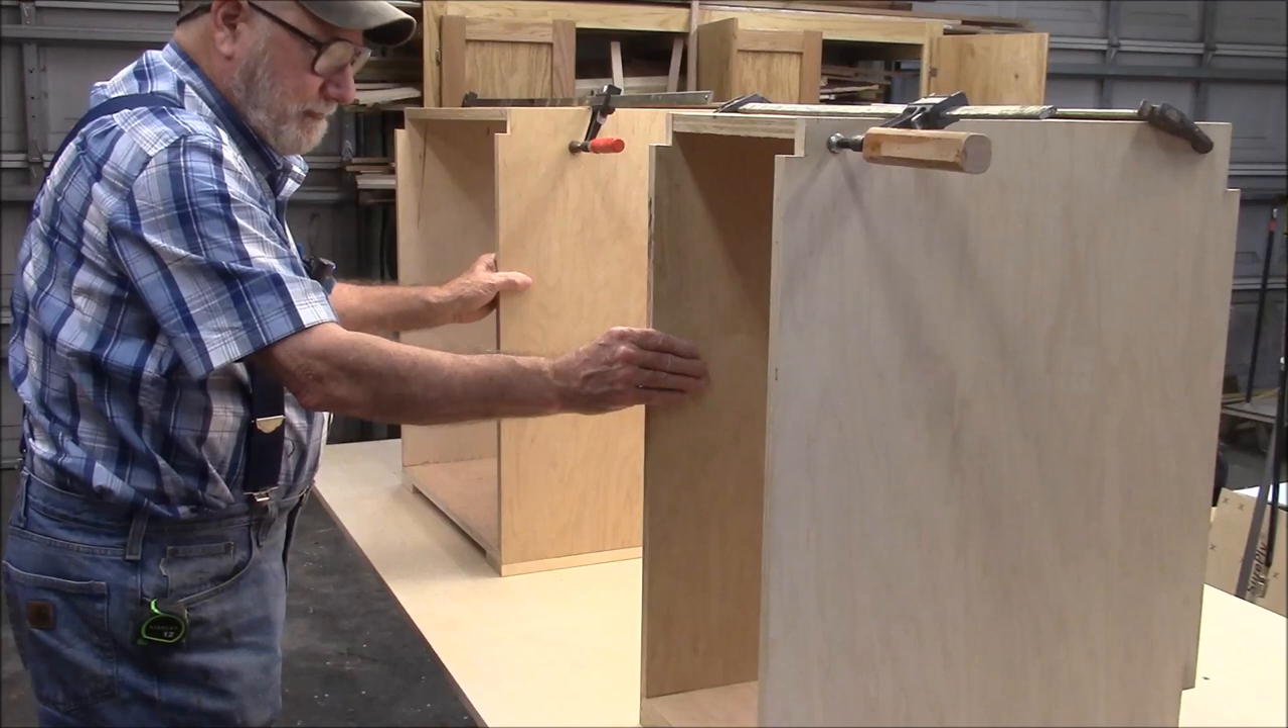I got the two two boxes glued up and I built a new lower workbench so that I could work on this thing.